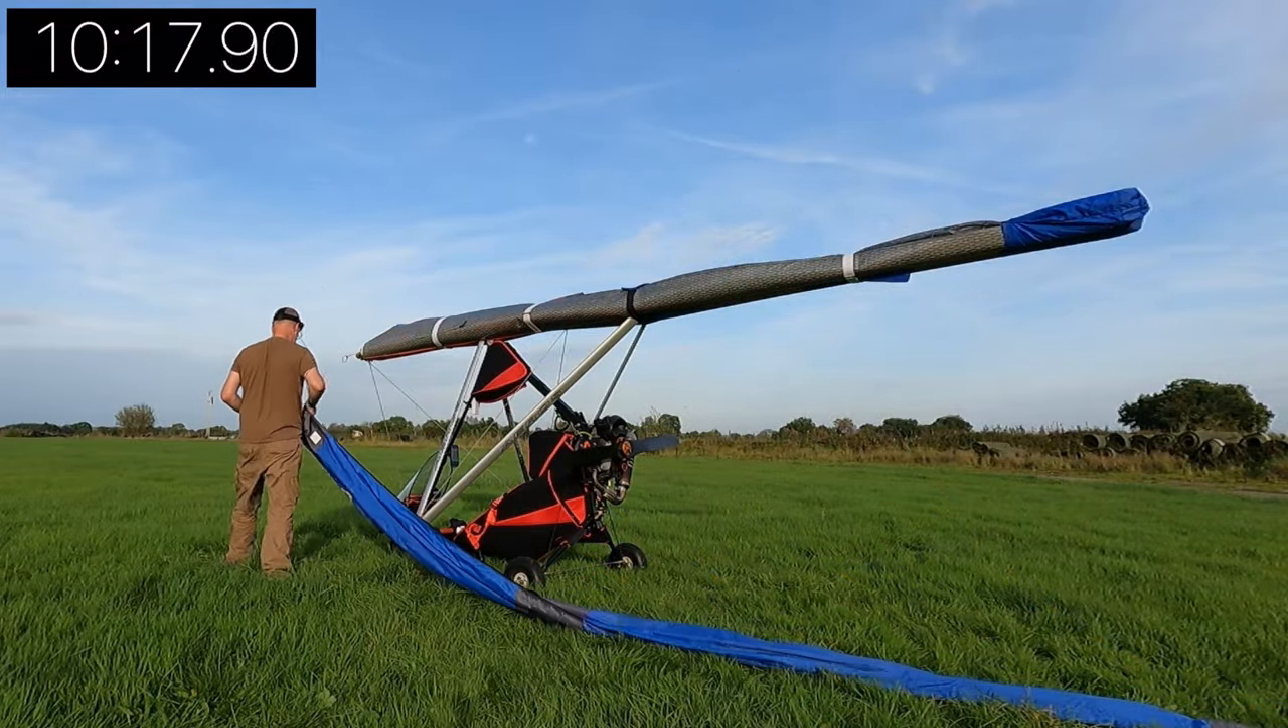And then the last thing to do is to put the wing bag on which just protects the sail from dust bird poo and anything else that might be lurking around in the hangar.